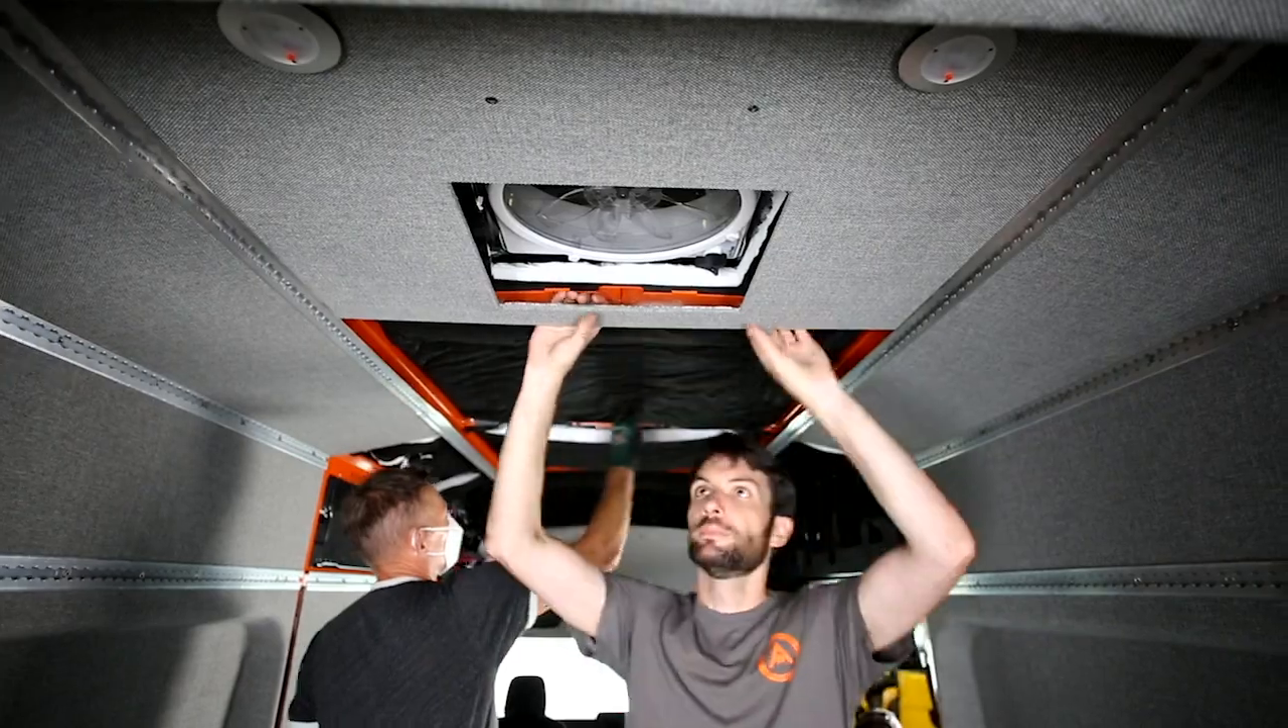We are down to our last ceiling panel.